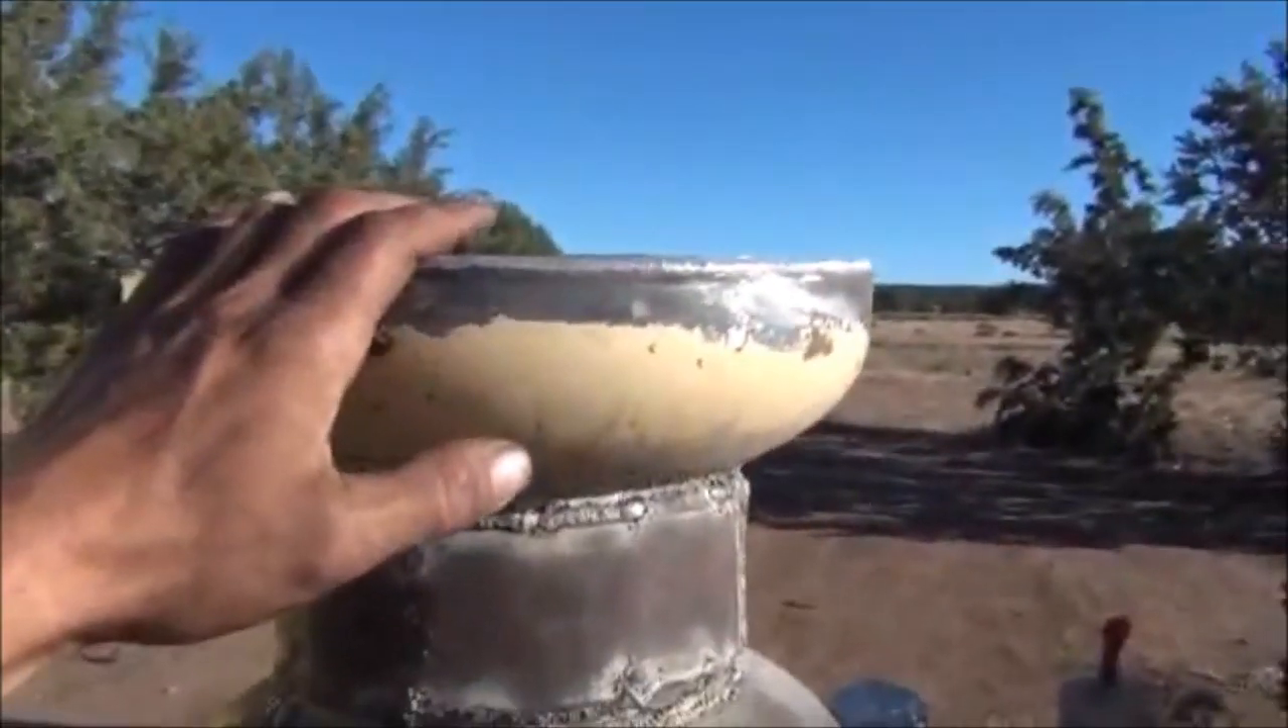We finally sealed up and welded on our reverse bowl here which will become the ash reduction bowl setup.